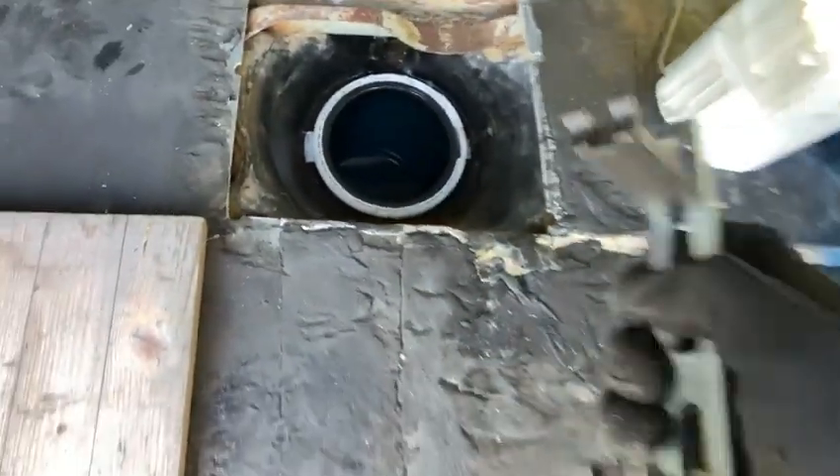Anyway I've got this adapter ring on now and it wasn't actually a case of clipping it down it was a case of twisting it into place.